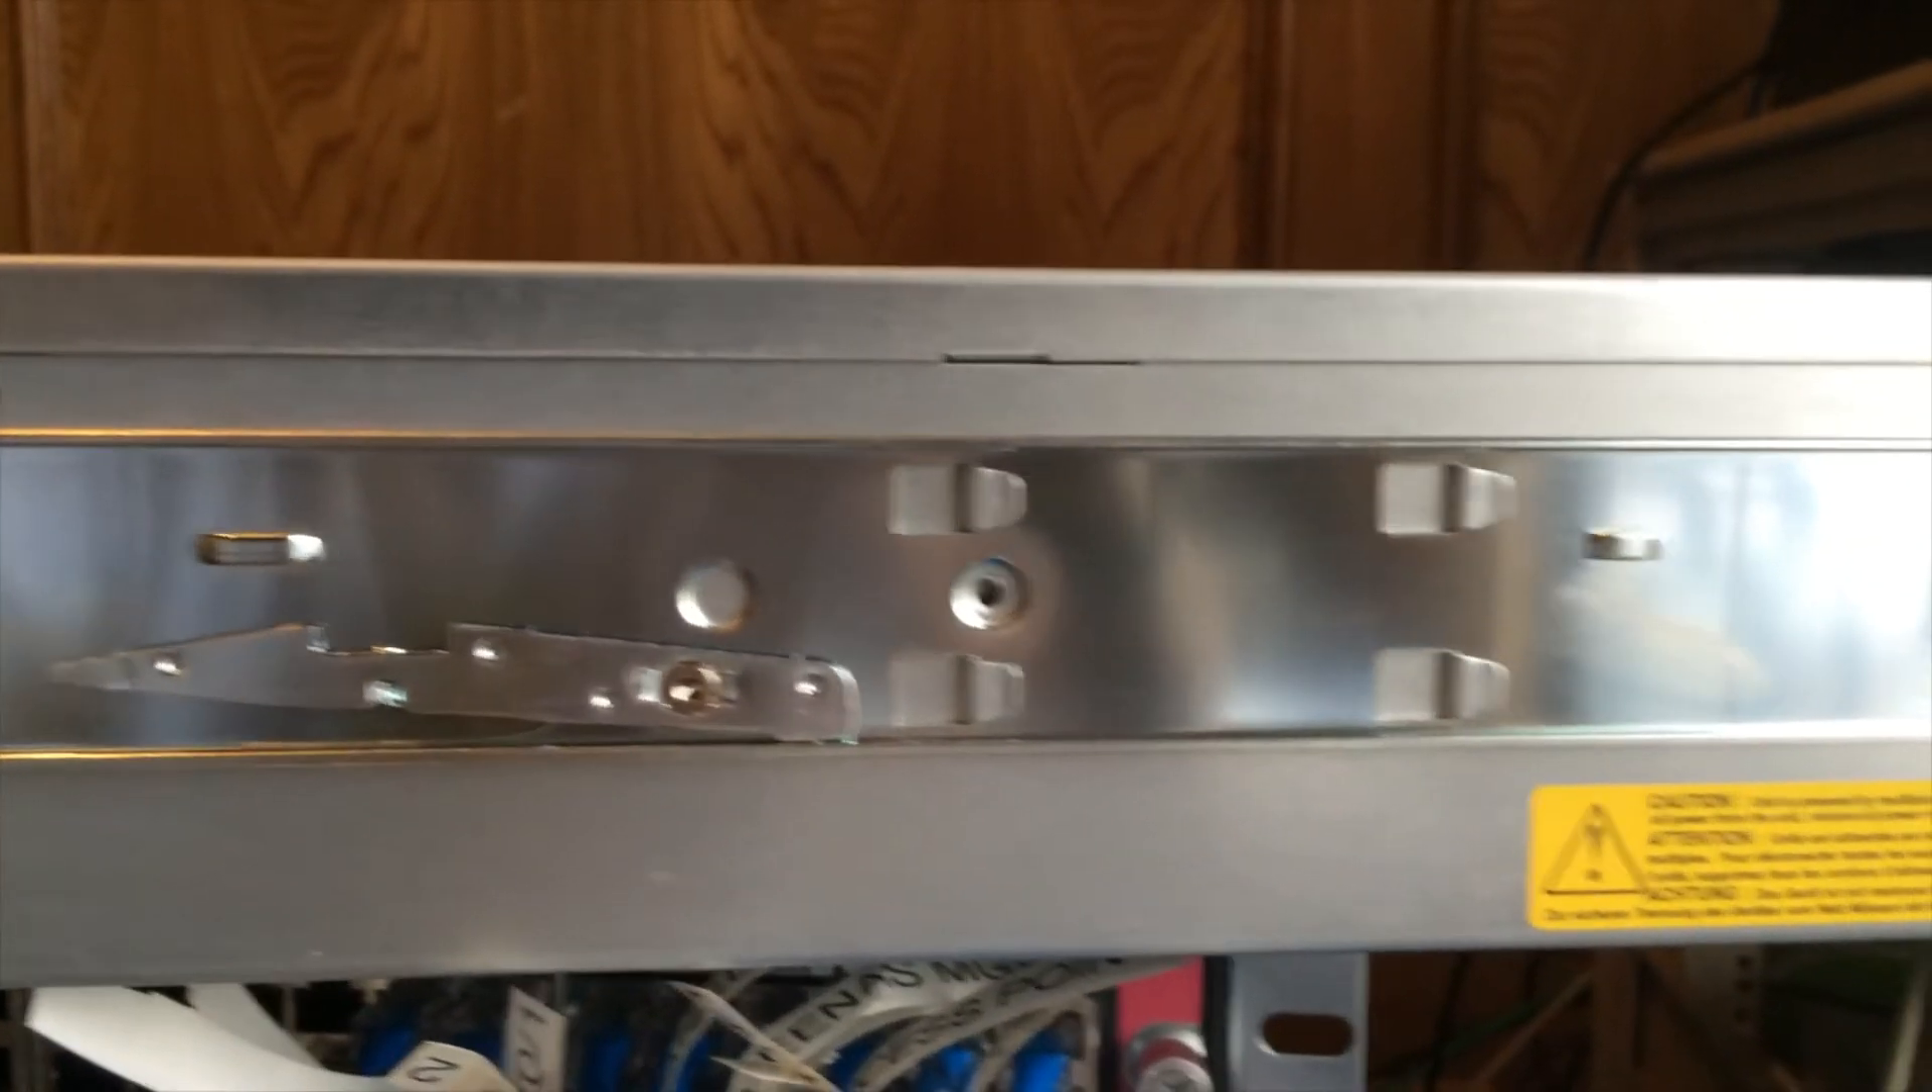This is the inner rail after it's installed onto the chassis and there's little fingers there that you clip in that secure the inner rail to the chassis.